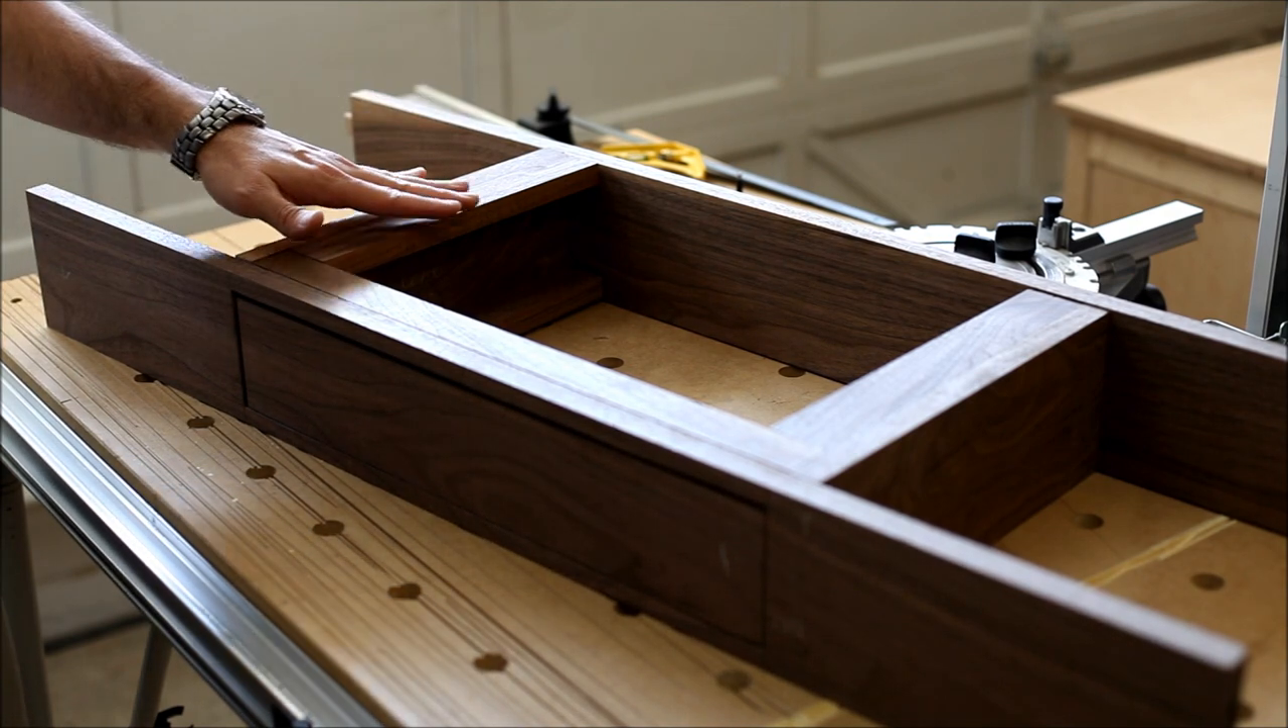Well the drawer assembly is done, I fit the stretchers to the assembly itself, everything lines up.